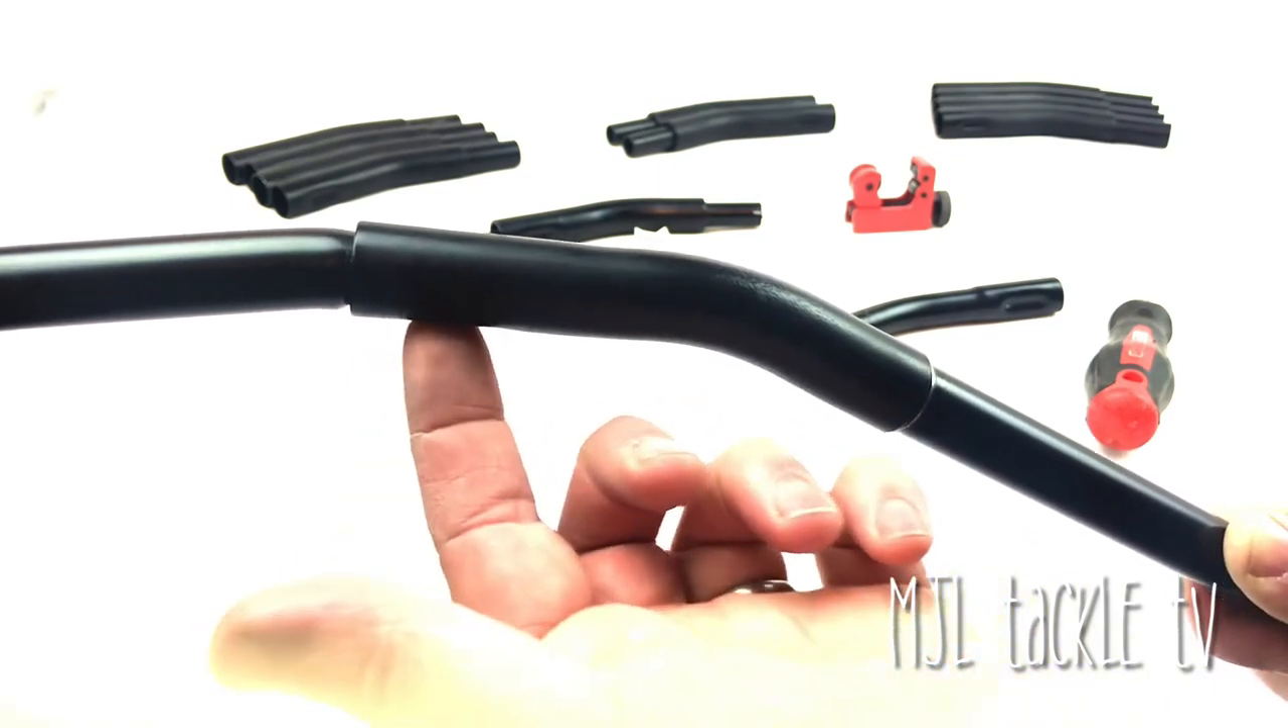Here's the armor joint fitted so we've got it attached to the top section and also the bottom section with a little groove.